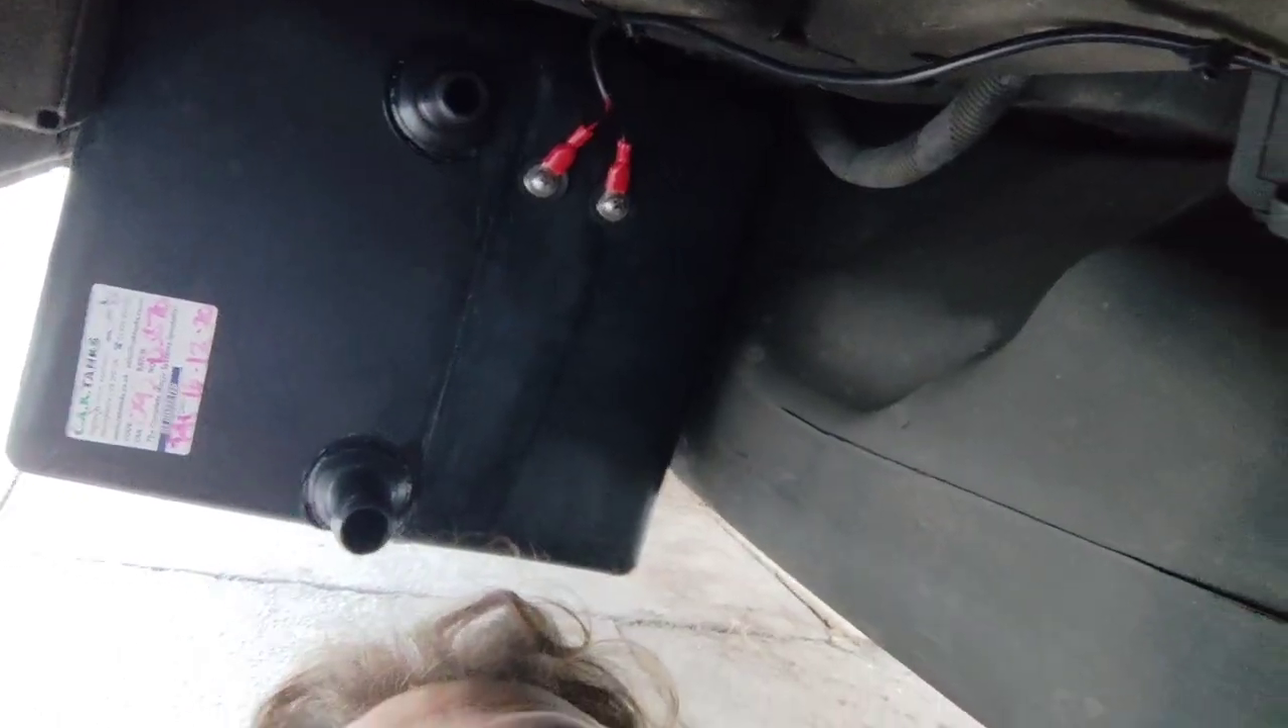Obviously as you can see here on the grey water tank I haven't got any pipes connected yet.